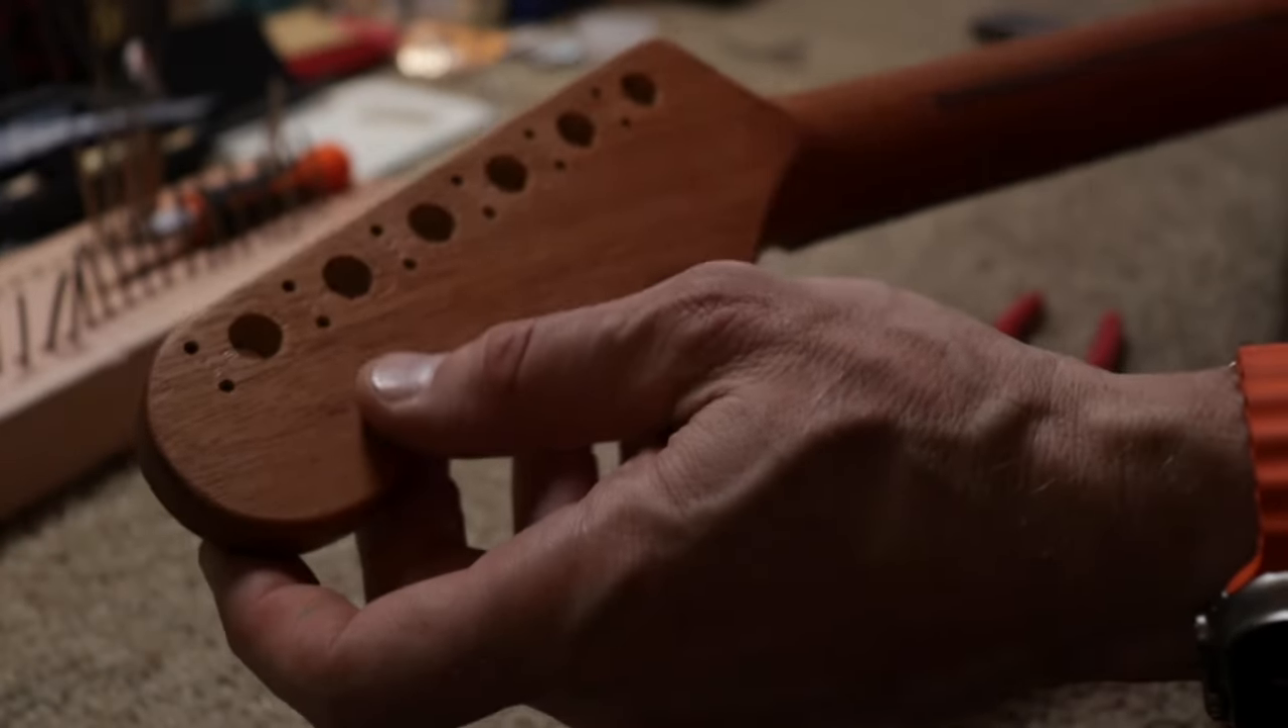As you can see i removed all the hardware okay including the little uh string tree.